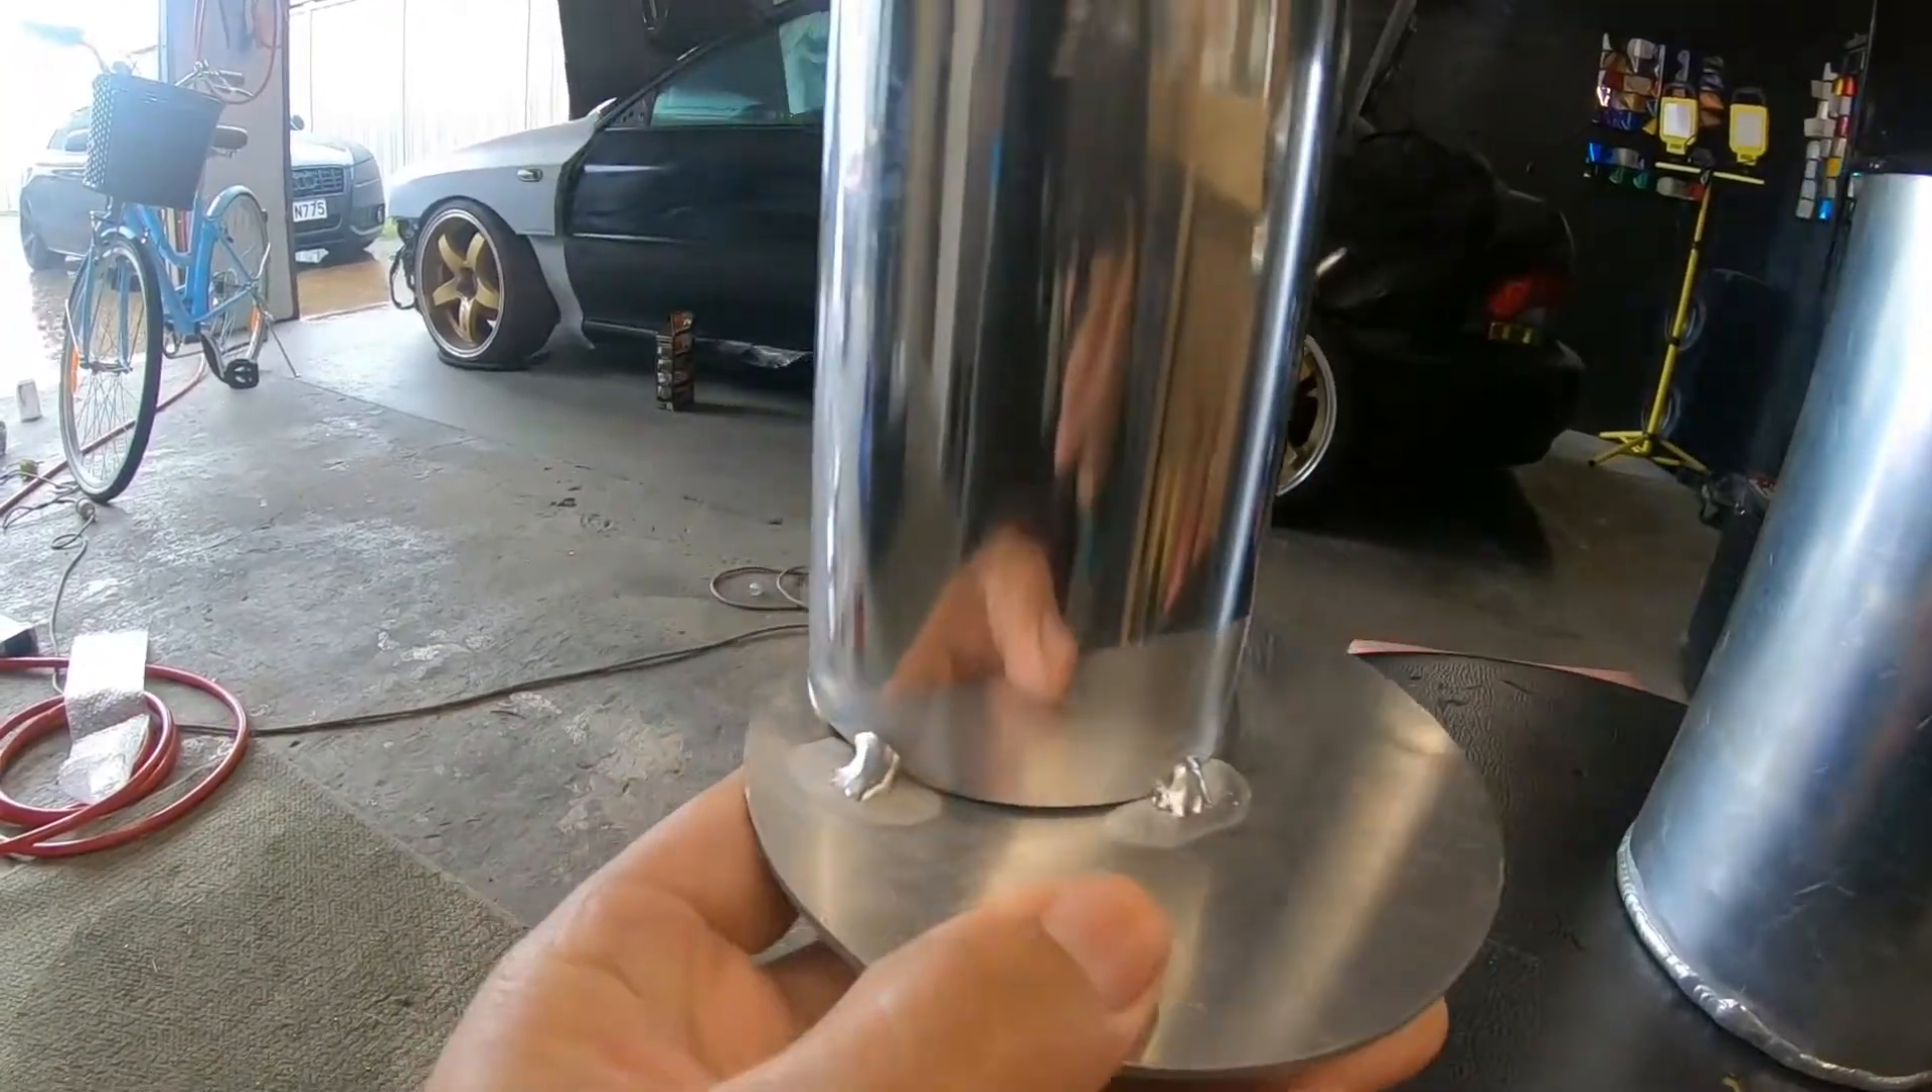But uh here's this baffle system that we've kind of come up with so that's all tacked up ready to go i don't think it needs a full weld those tacks will be plenty.